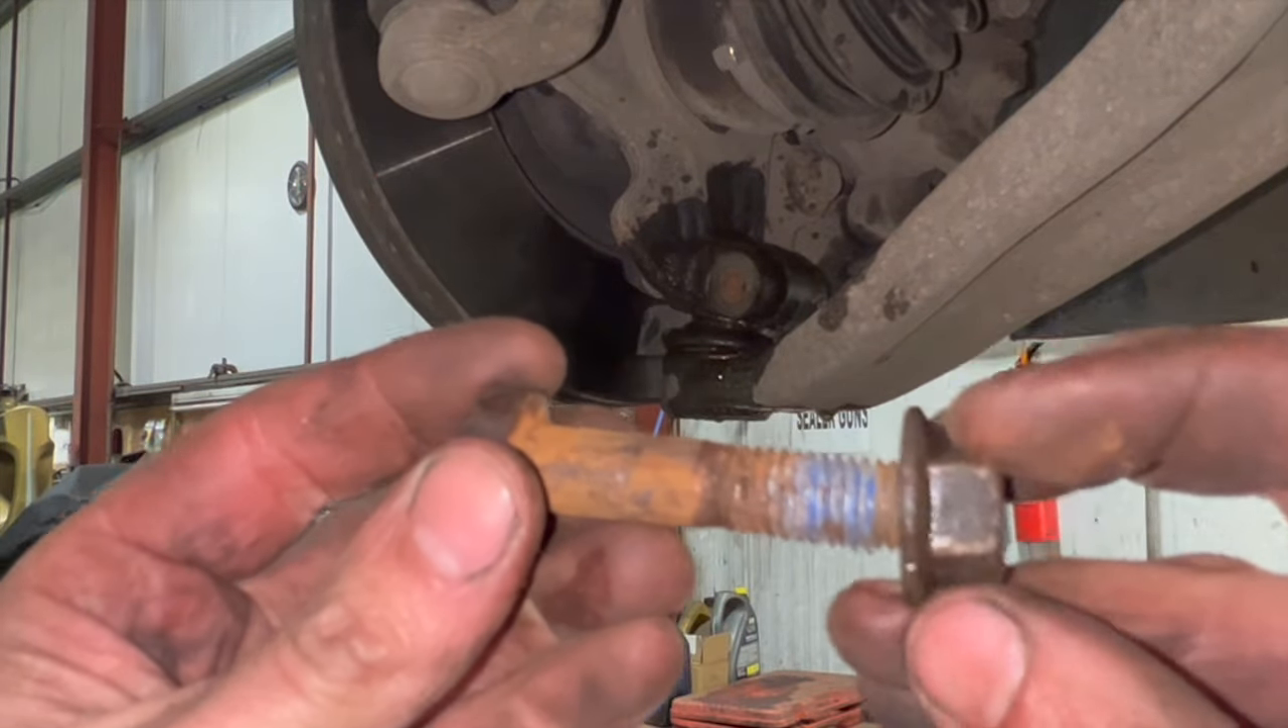I've just got the bolt out there.